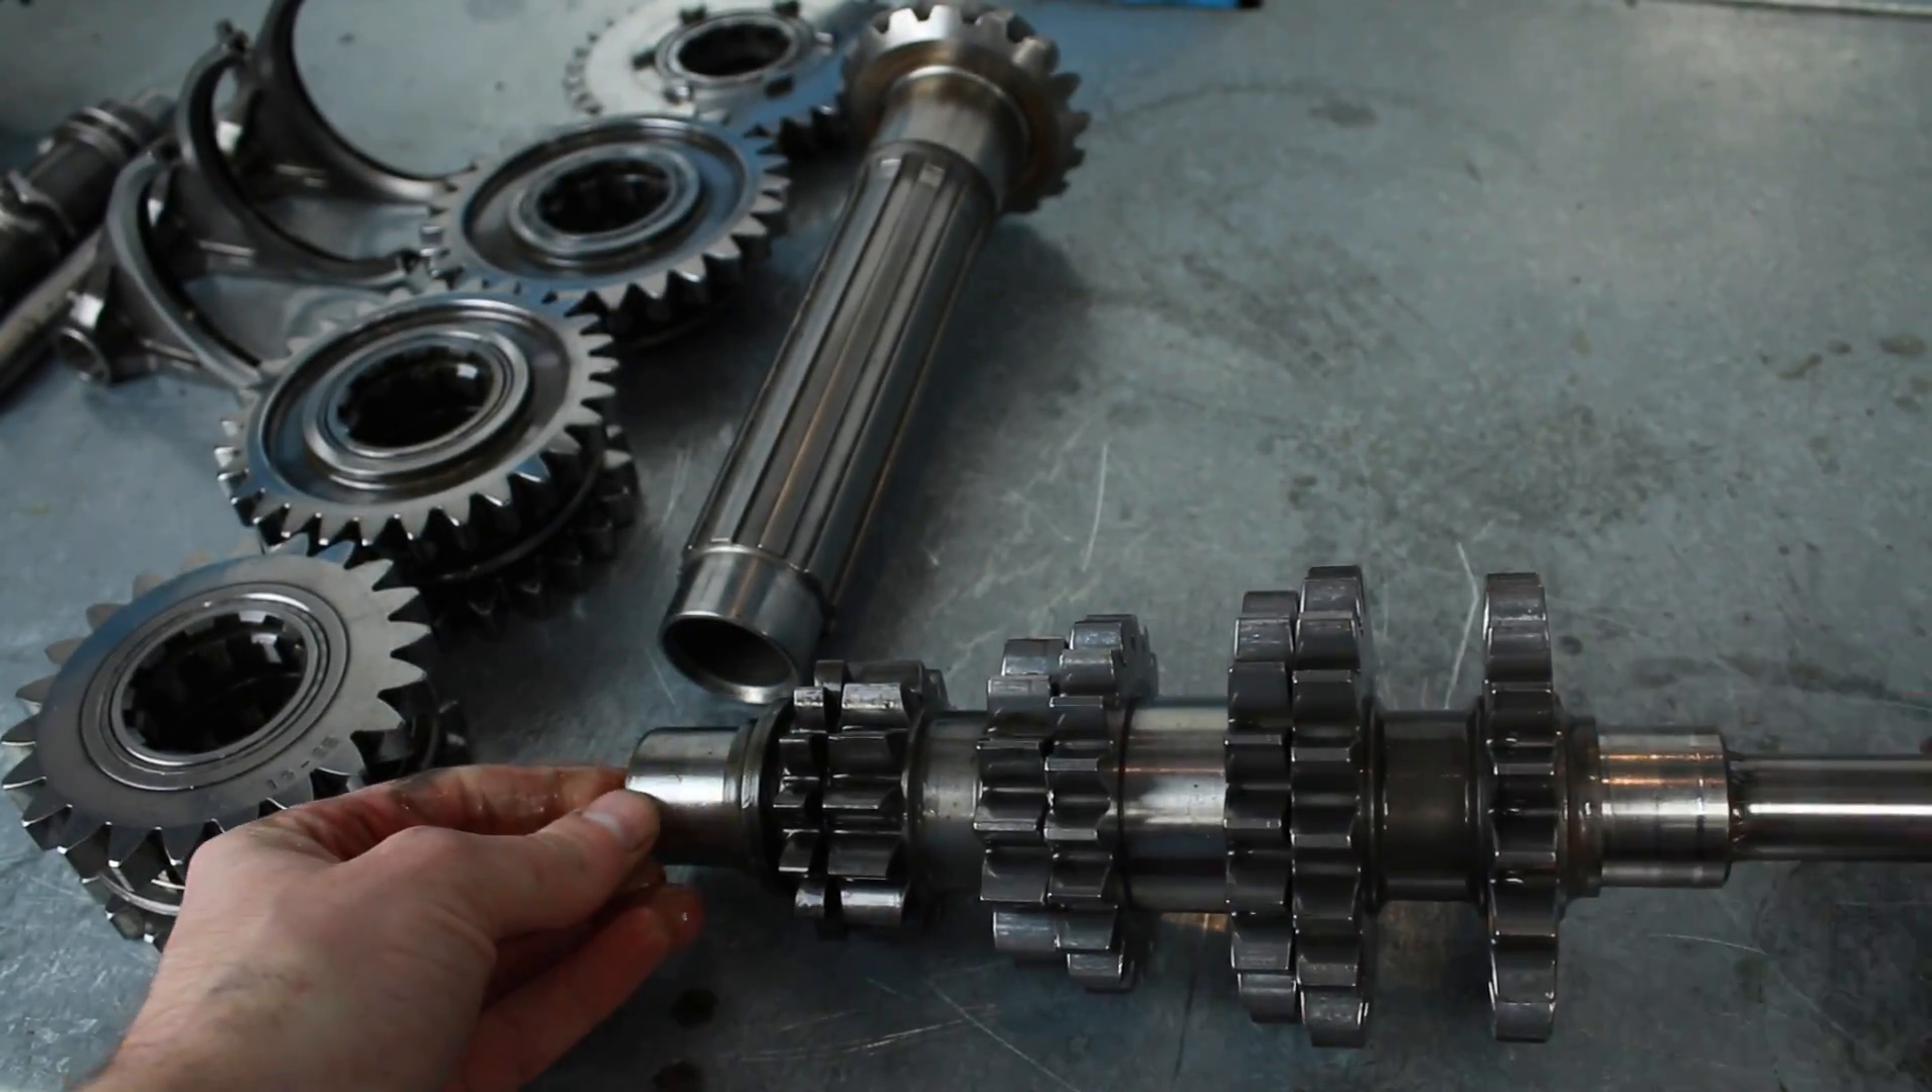So there we have the lay shaft all made up.